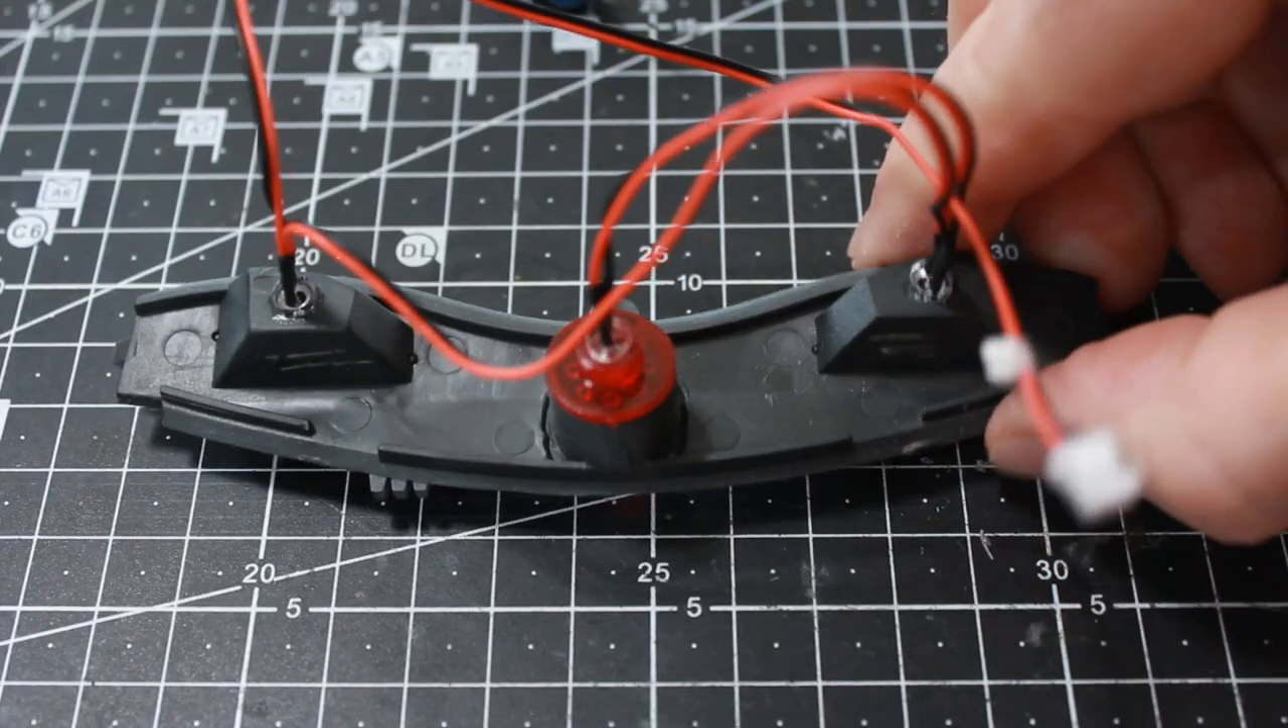And I've also gone and I've glued my LEDs into position into the back.